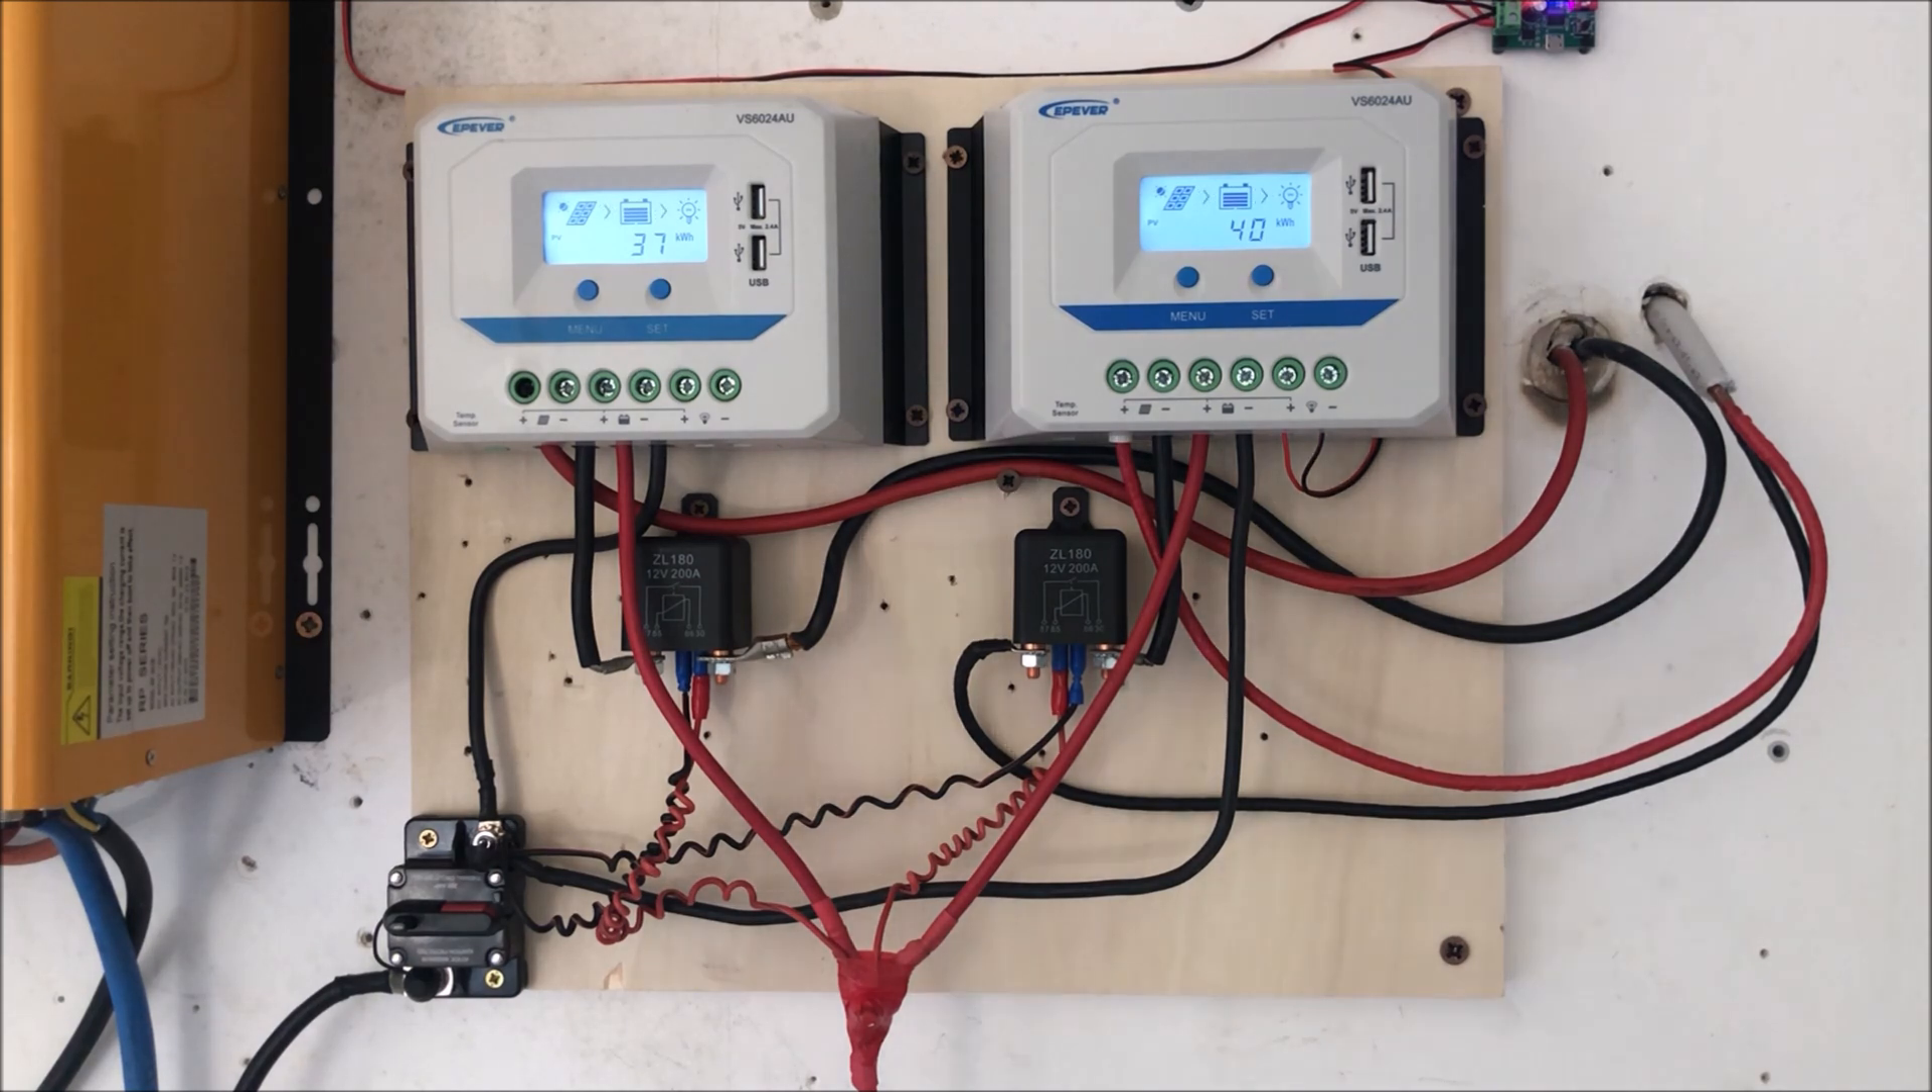Invece dei relai allo stato solido sono stati montati due relai classici con bobina.